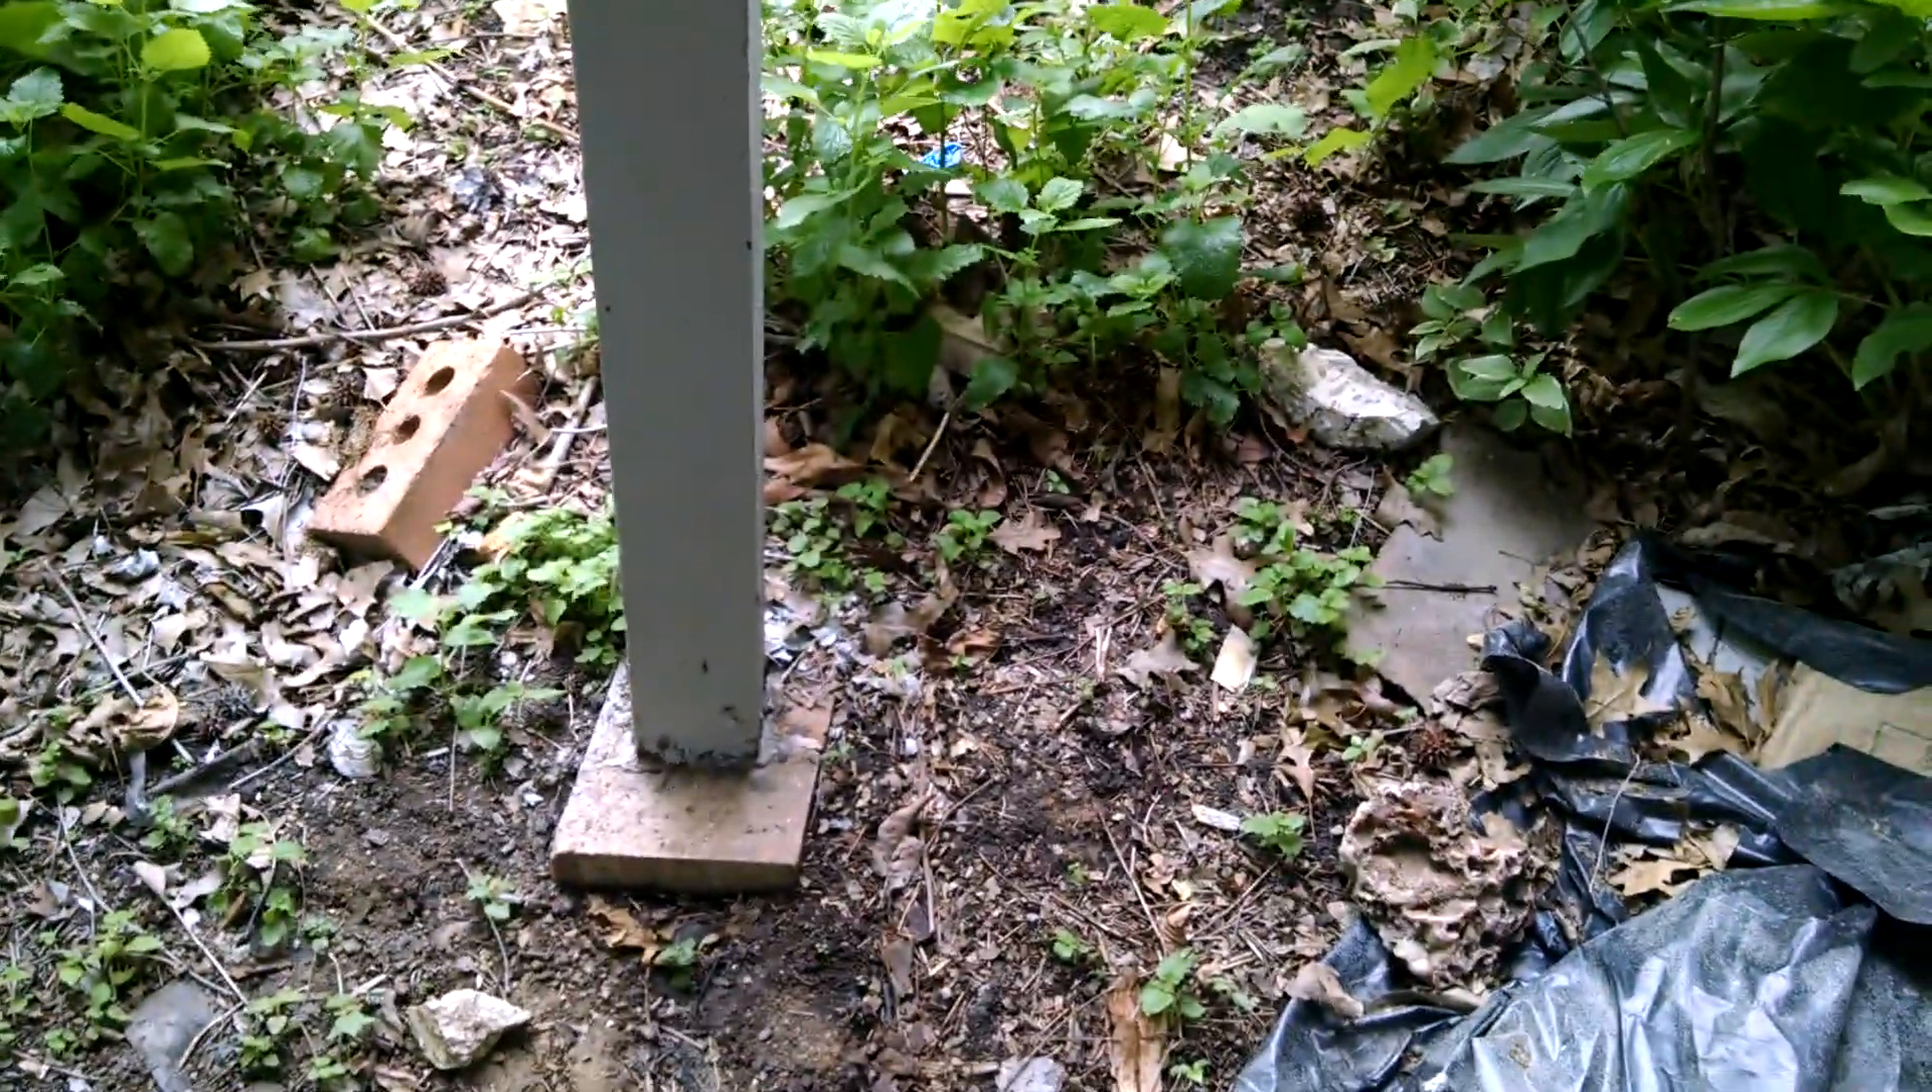Still, just sitting on a paver. Not even sitting on anything solid.